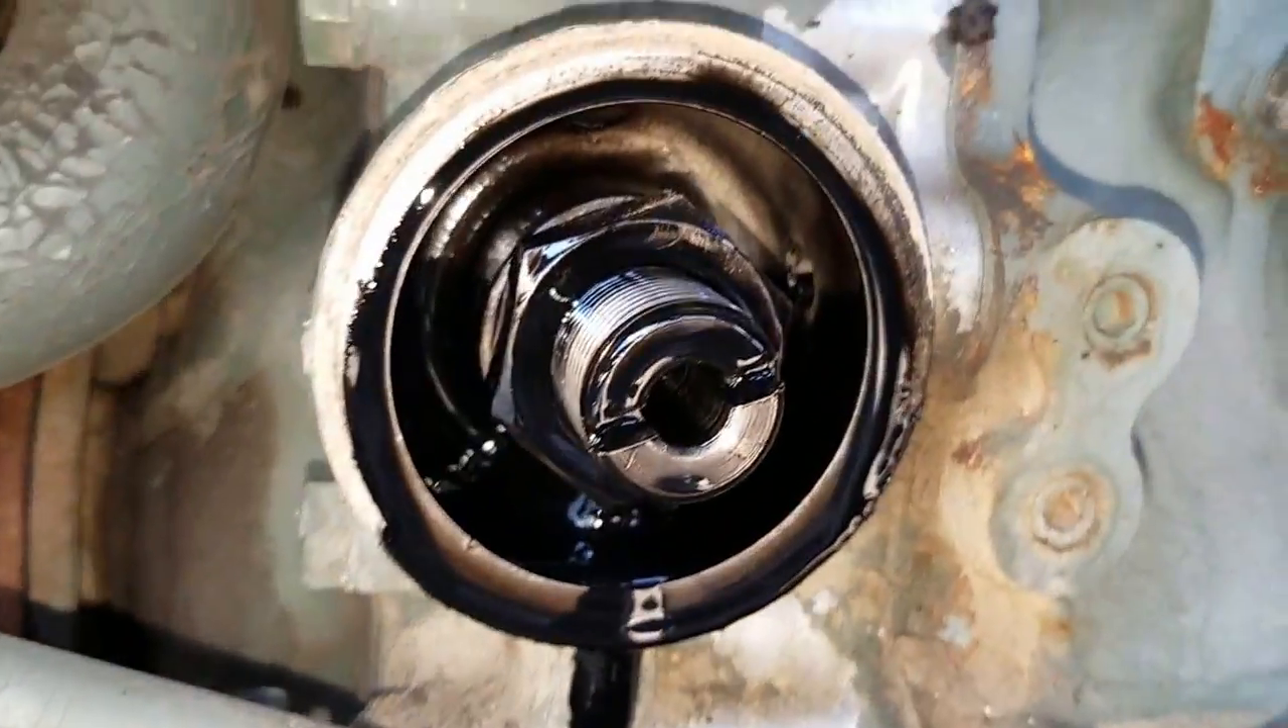Okay I've got the filter off. You can see the oil coming out of where the filter is.